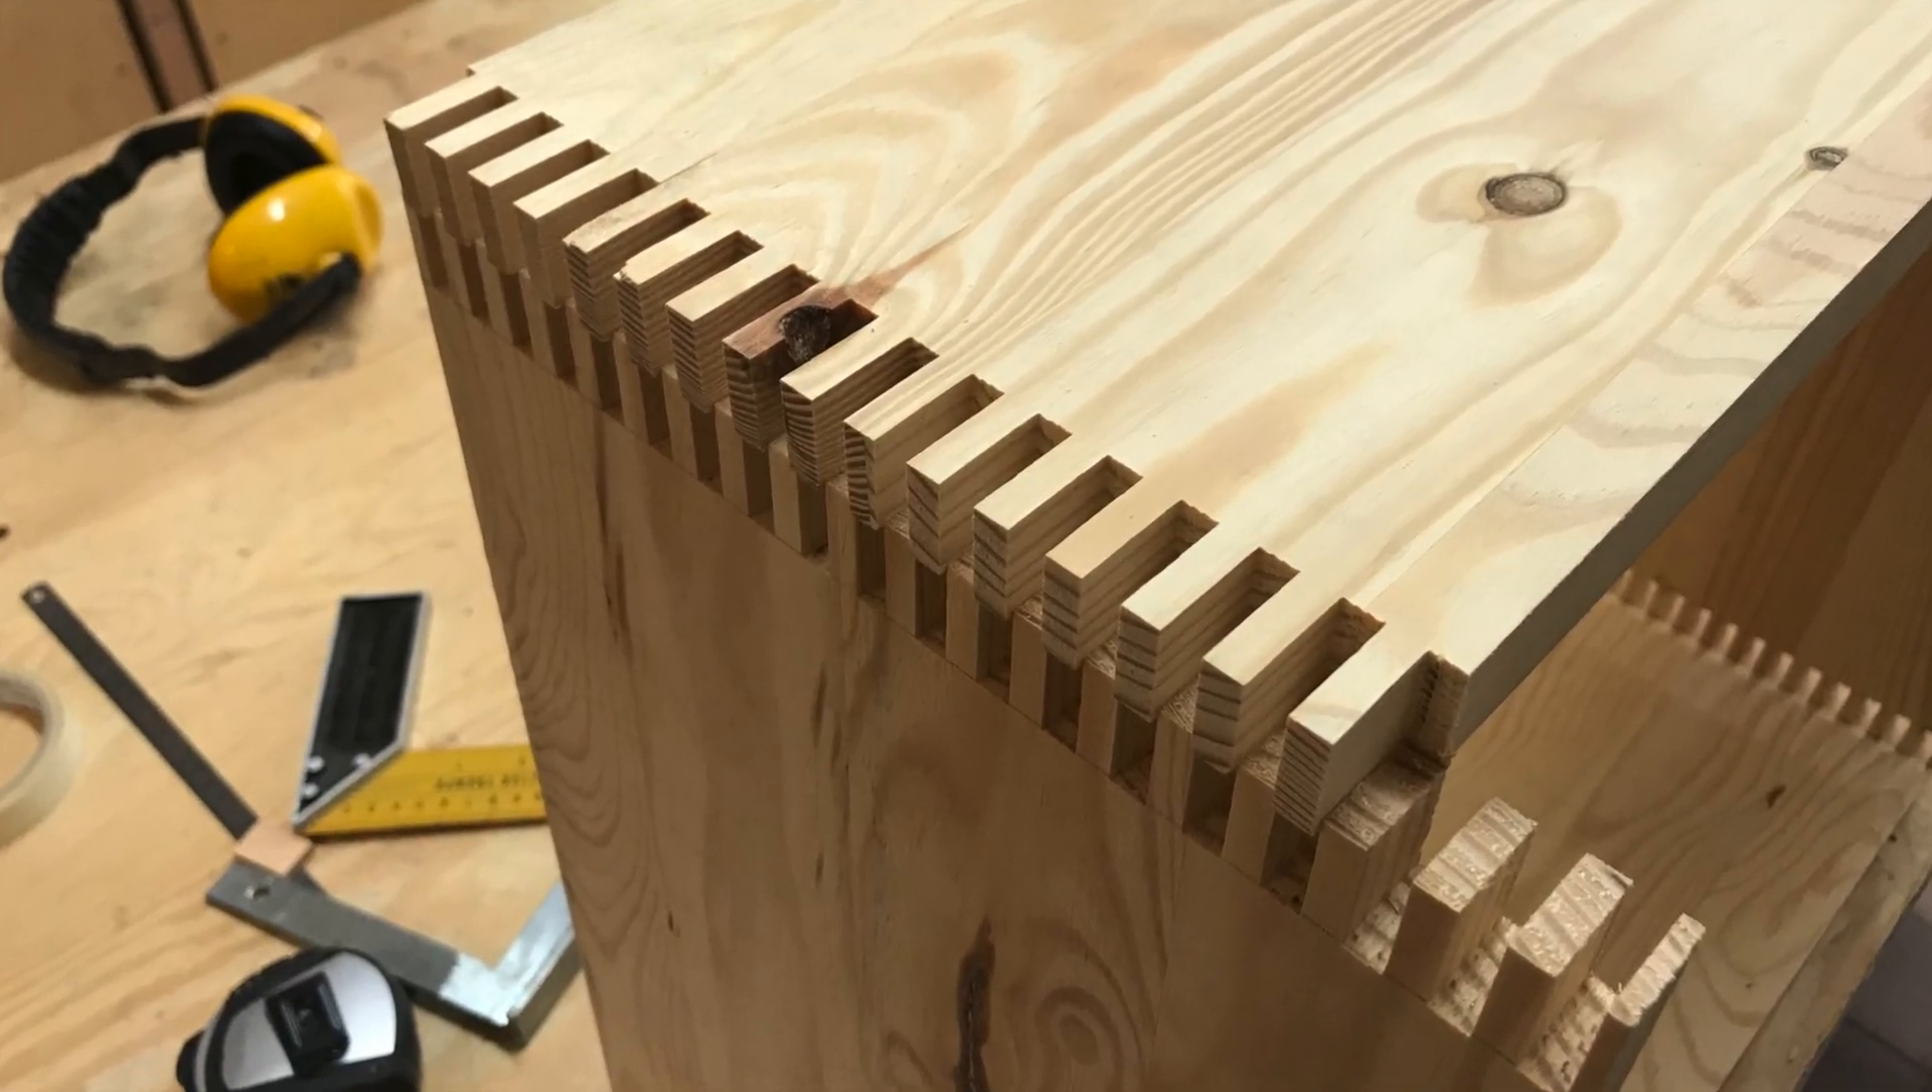And here's a dry assembly. I didn't push the finger joints all the way because they were a bit tight and I was worried I was not gonna be able to take them out.